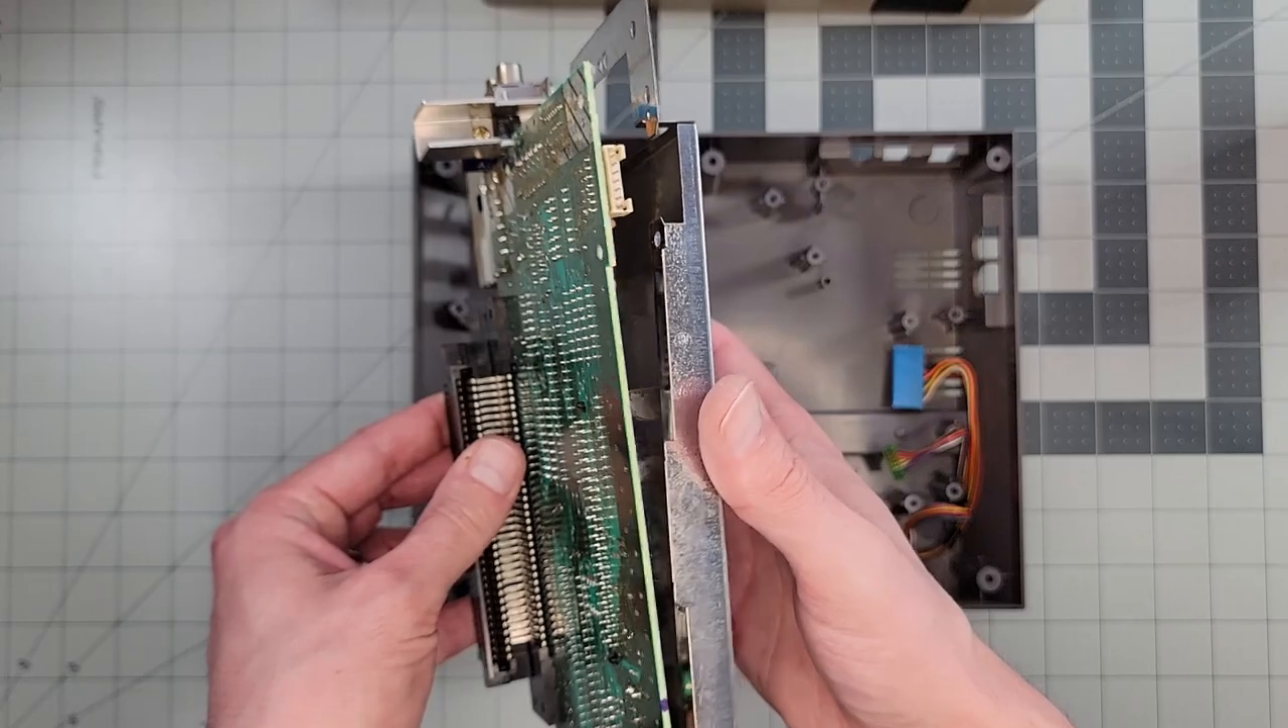I already have the 72 pin connector plugged in the board, so I'll place the metal shield and finish the reassembly in the same way we took it apart.